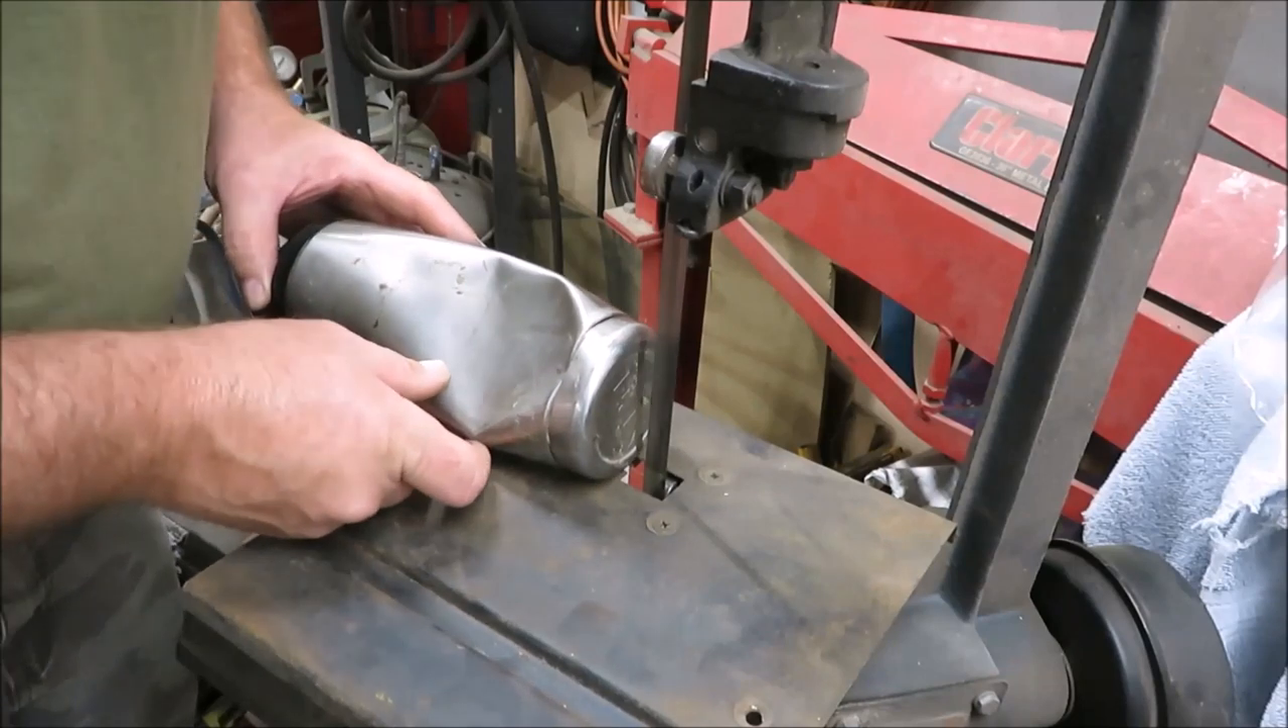I have my bandsaw all set up we got our little table mounted on there.